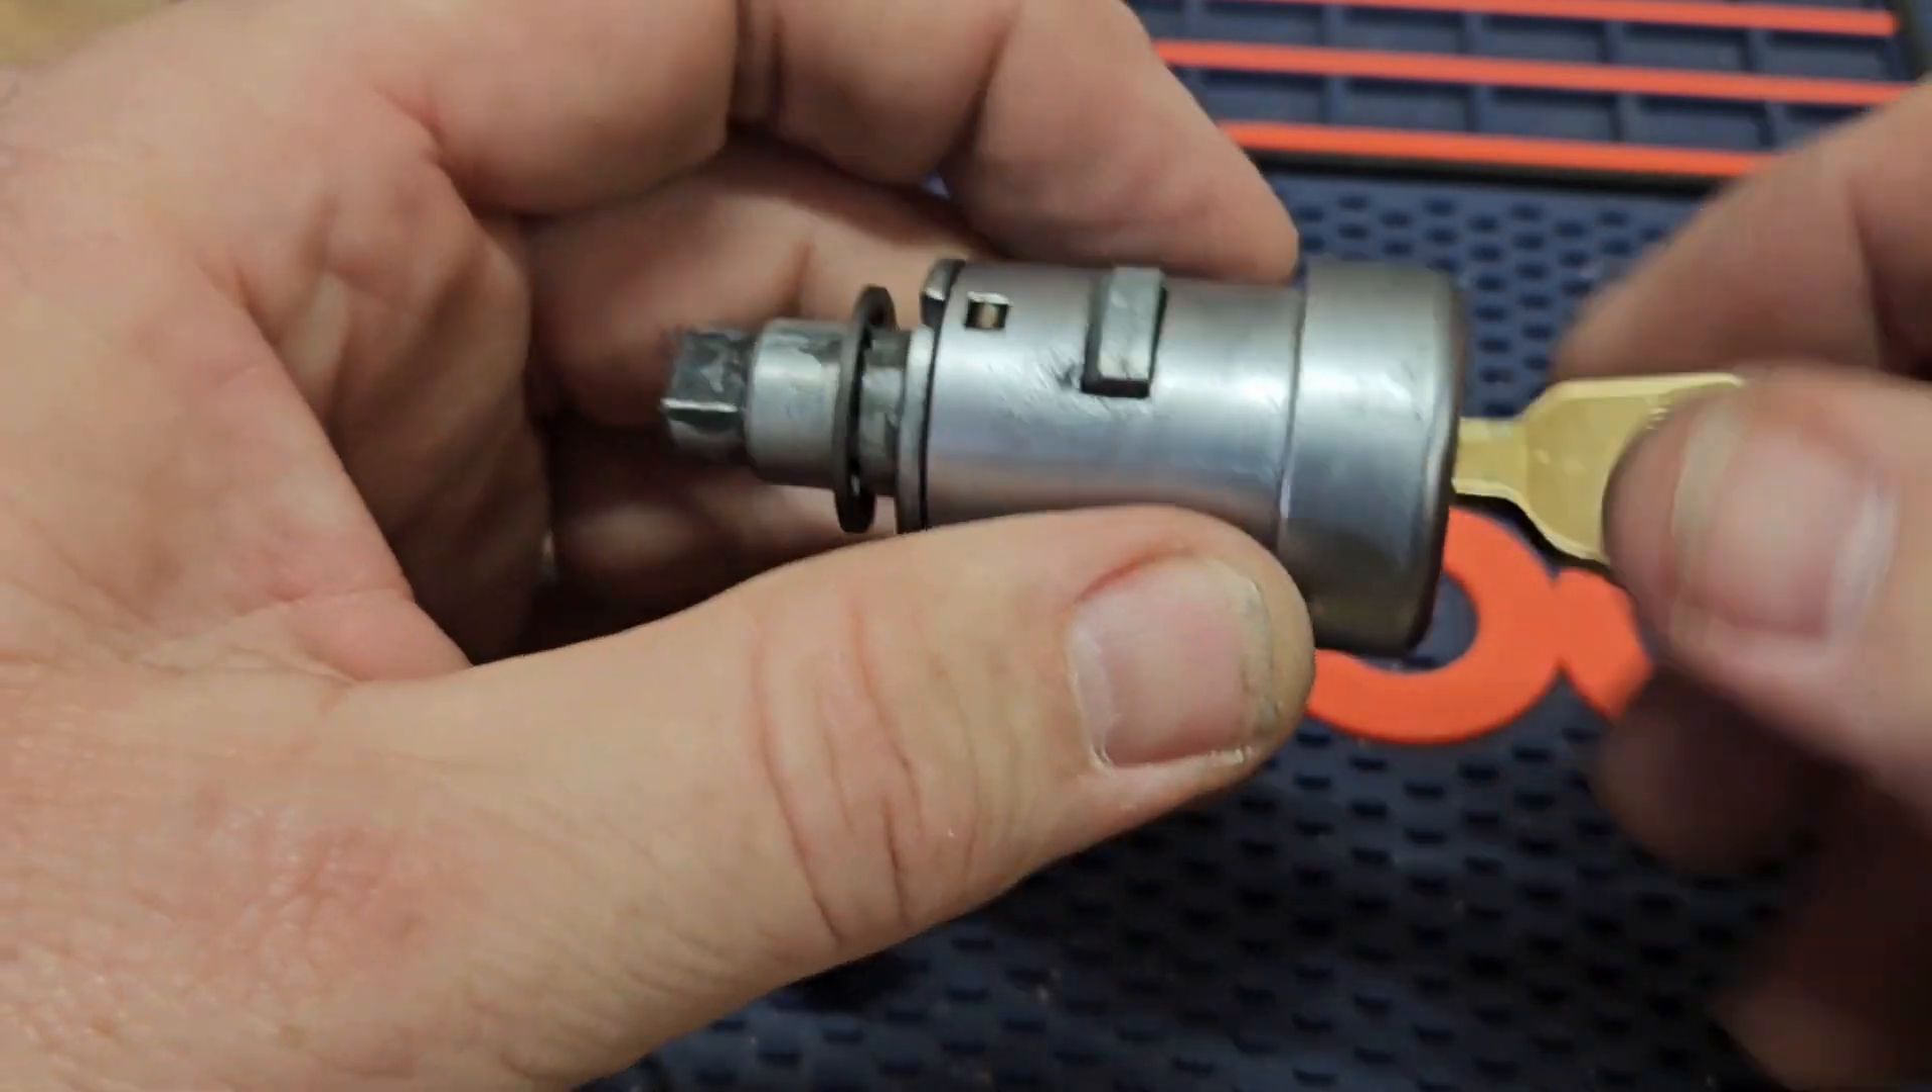Alright, I got the ignition out here.